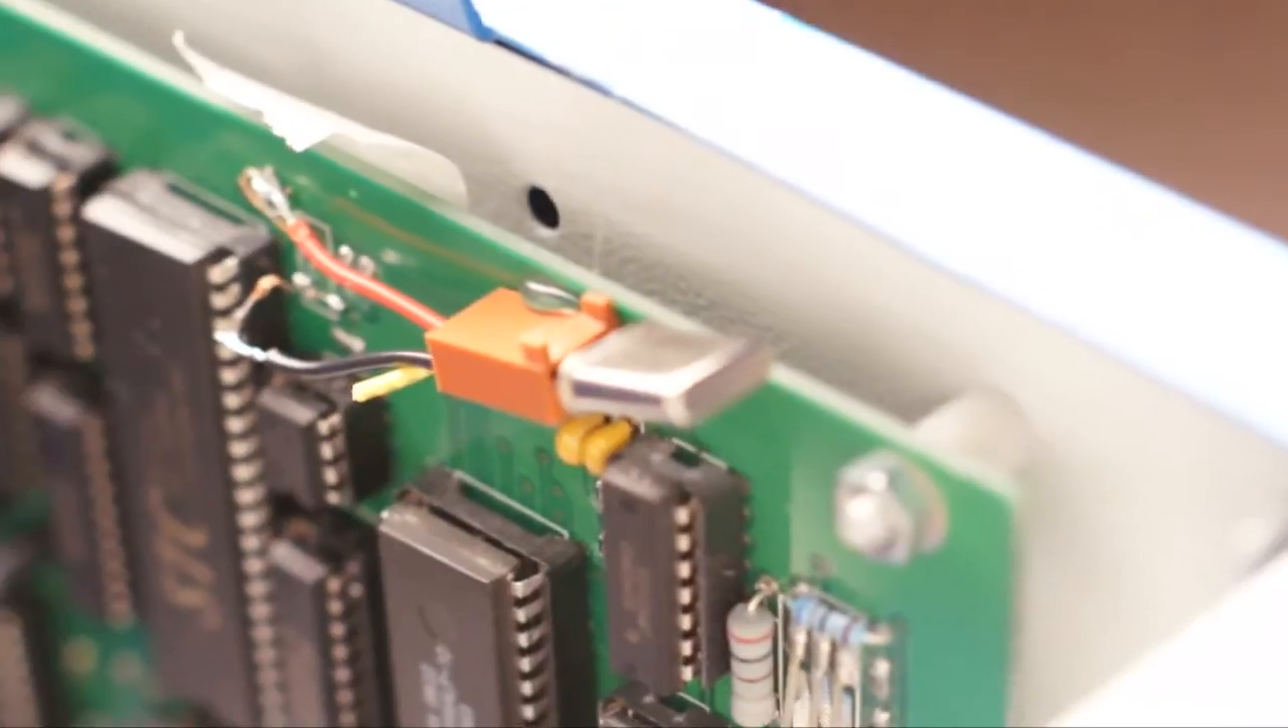And then I made a little mount here that so I could swap out crystals.